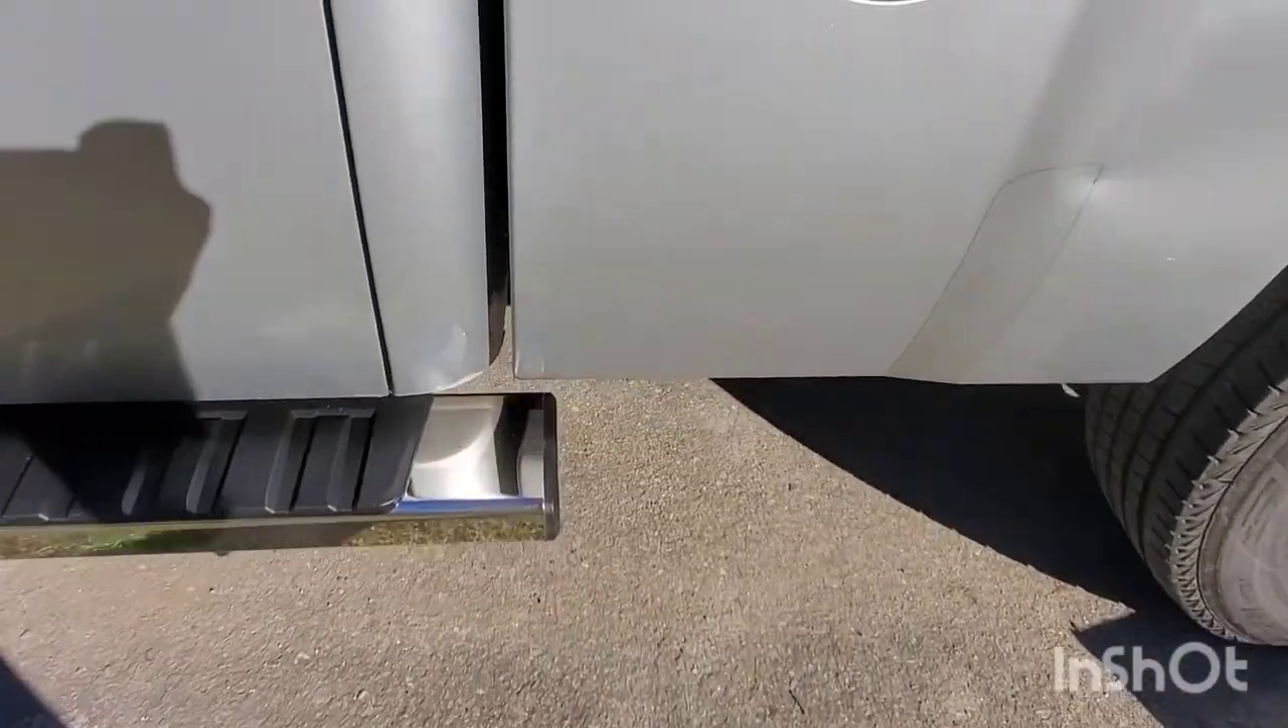Now, they make these for a crew cab, but it works just fine for an extended cab if you don't mind a little bit of overhang back here in the back, which I don't.